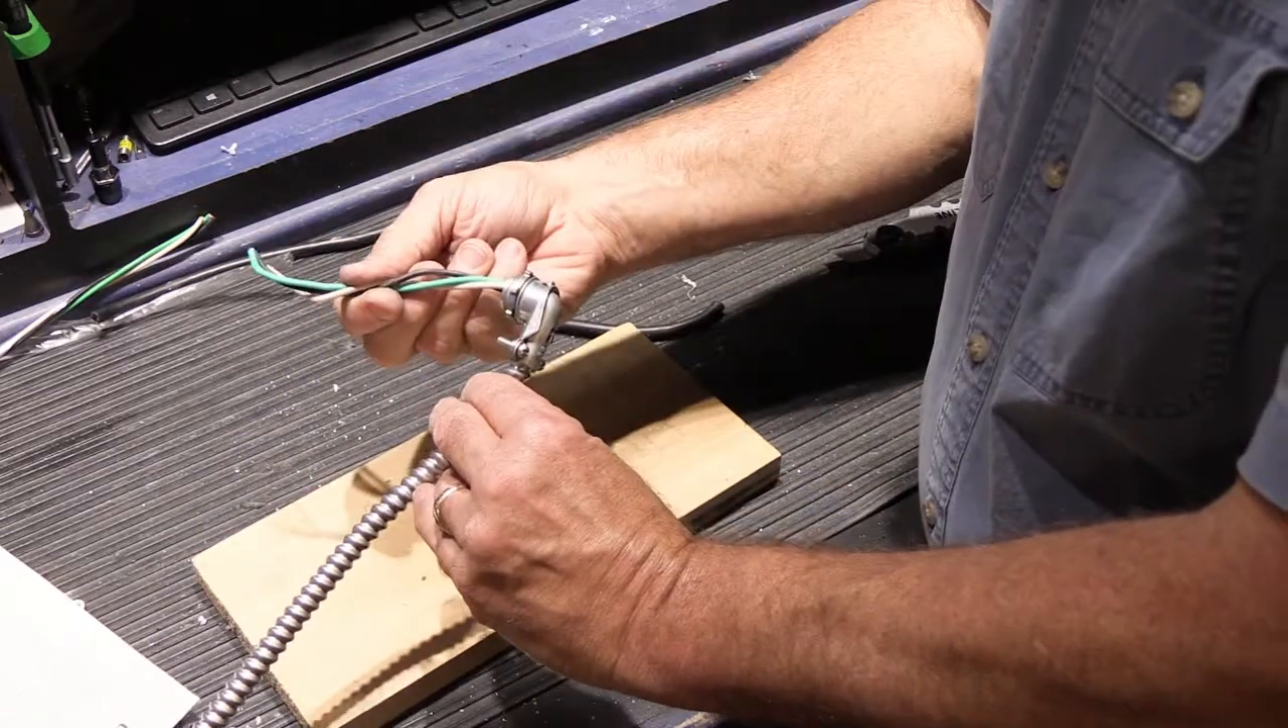And now we have a right angle connector with our wires to be wired into the customer's electrical system.